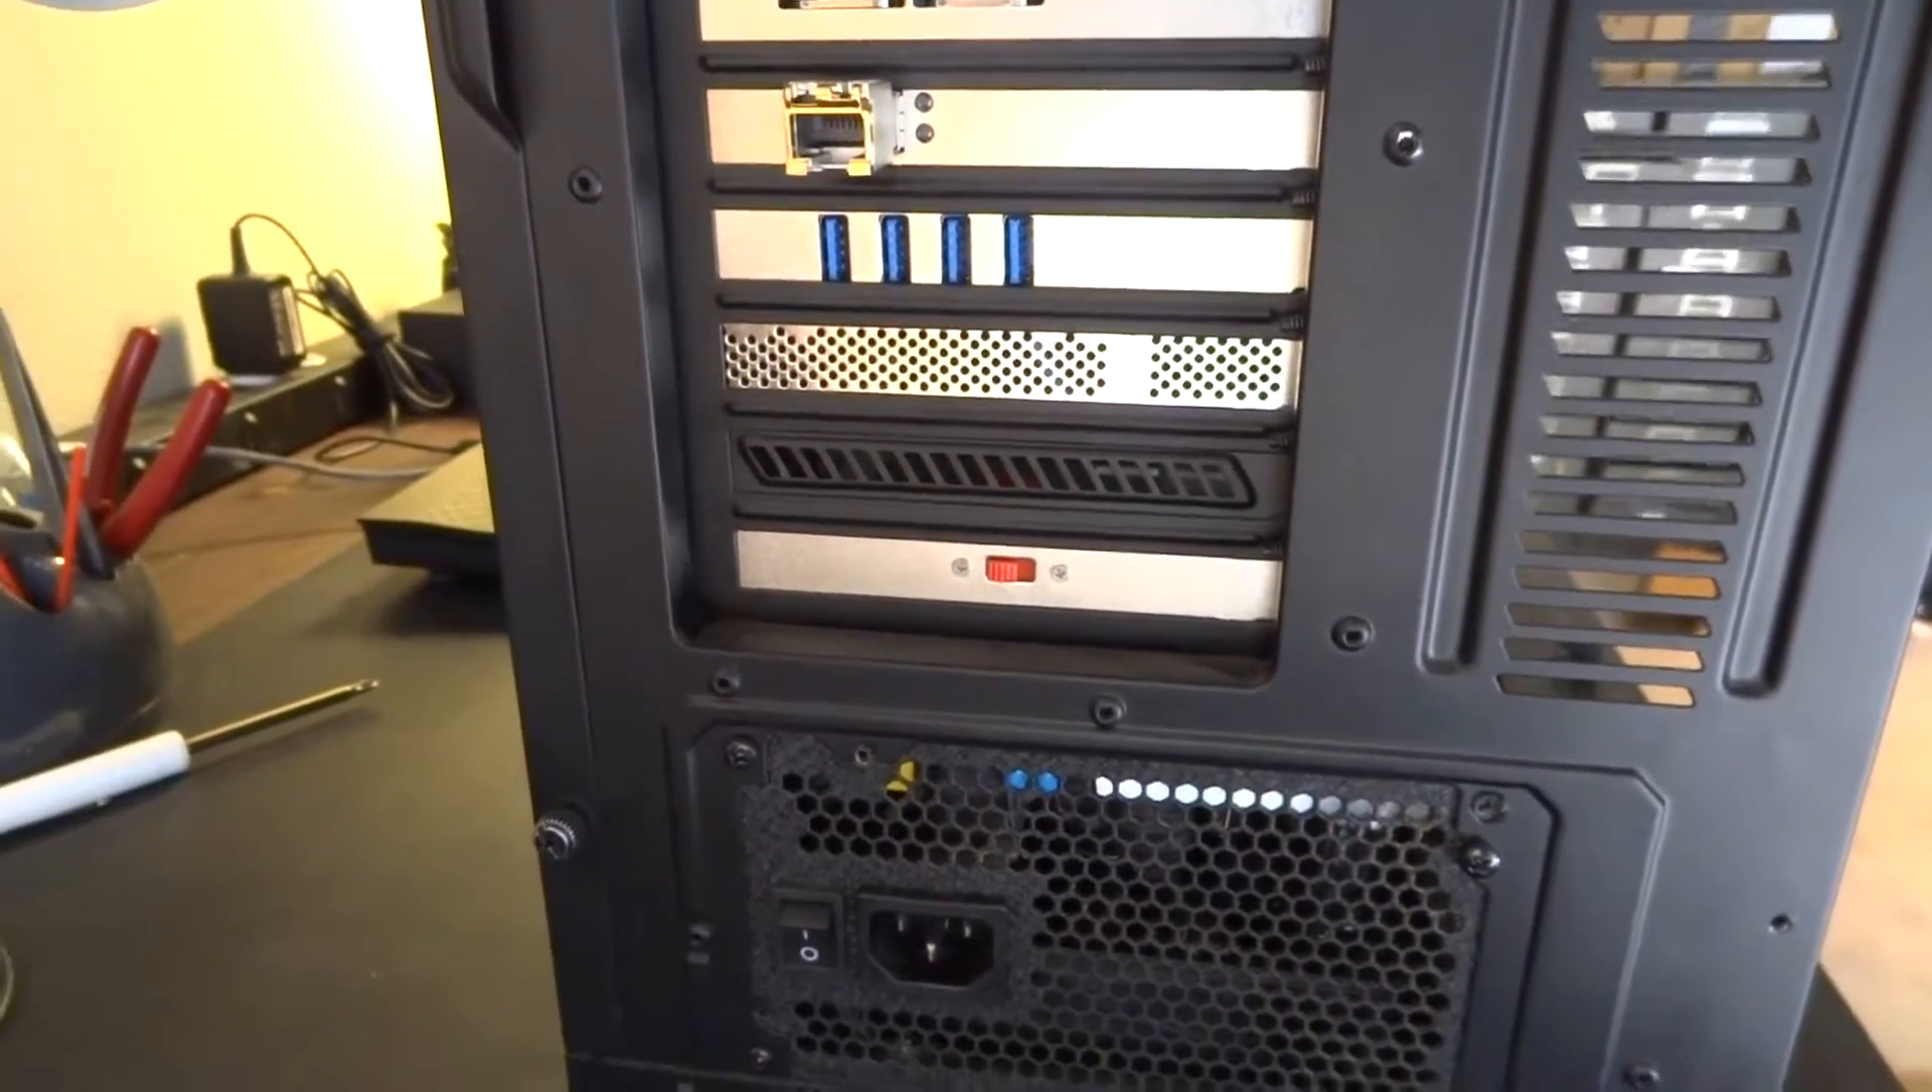I have a SFP to RJ45 adapter in there because I don't have the SFP cable yet to tie this into the switch.